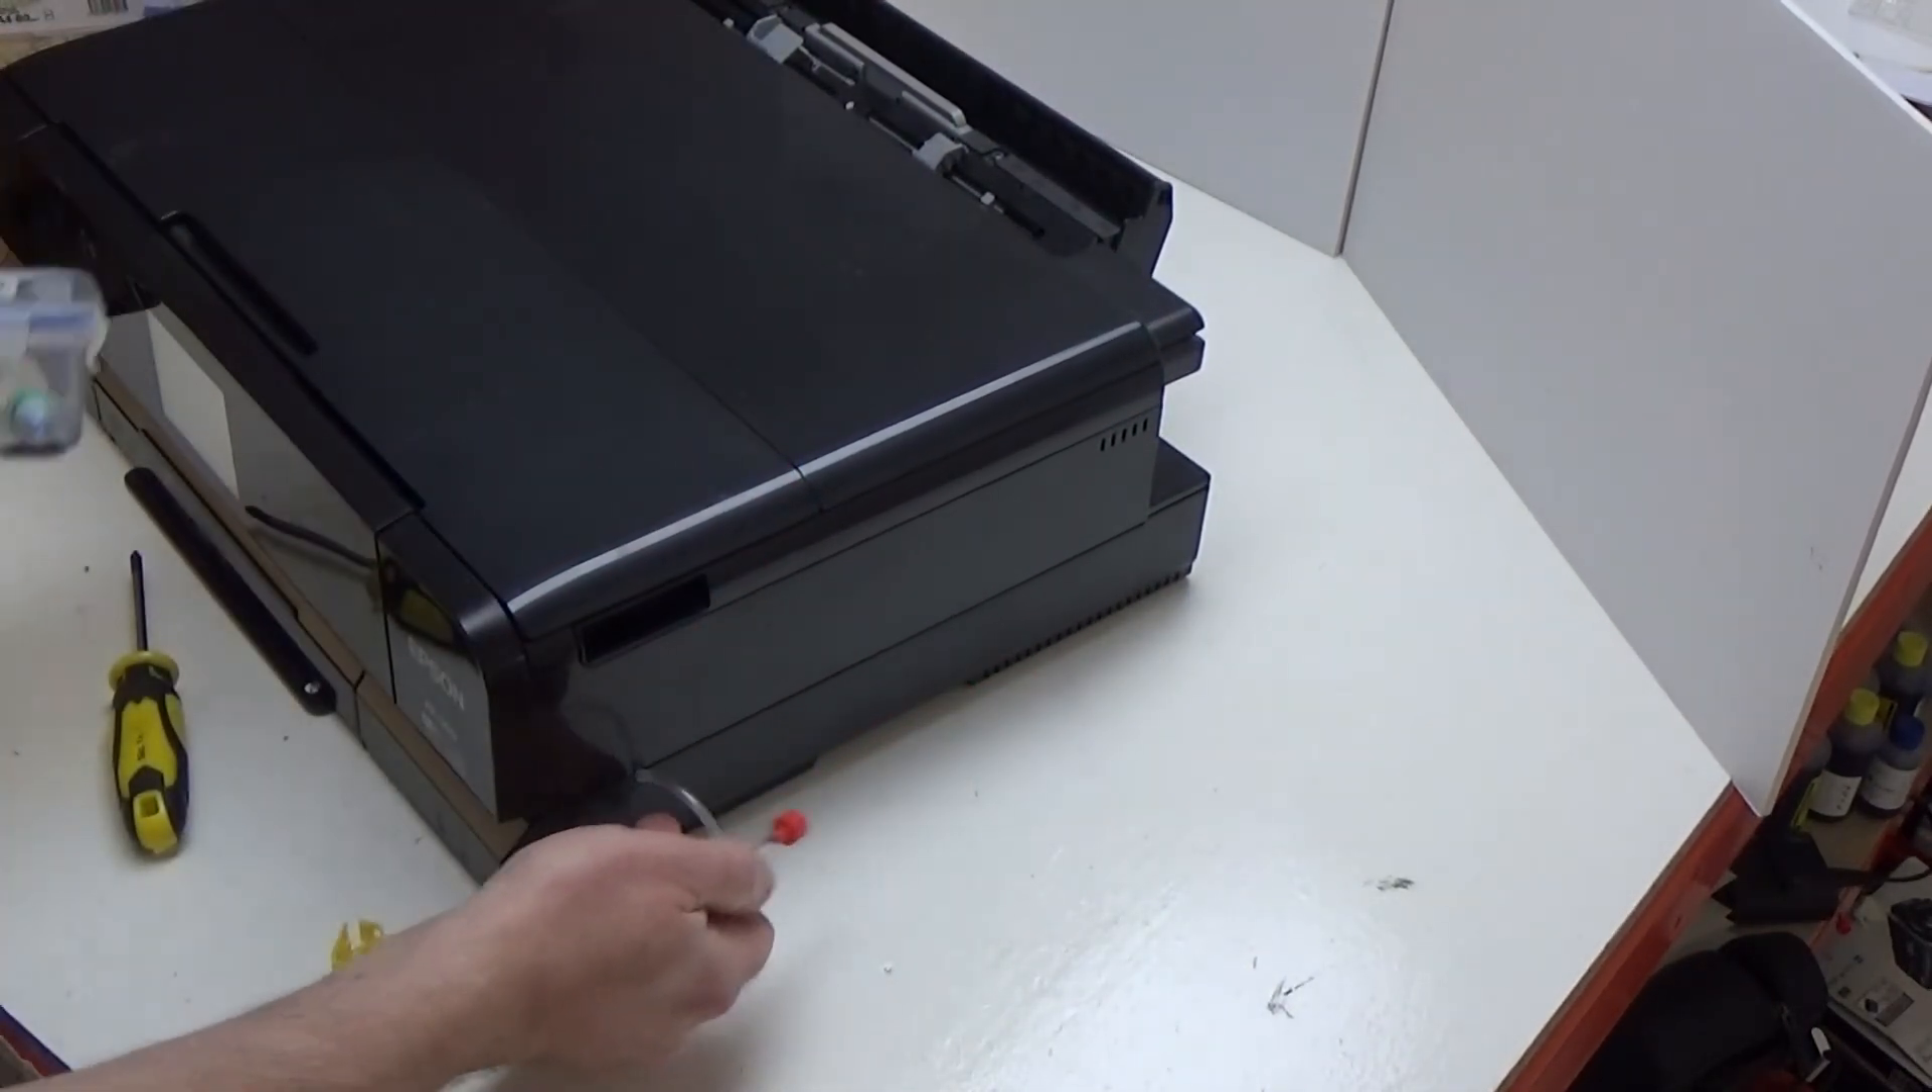That's the printer all put back together.